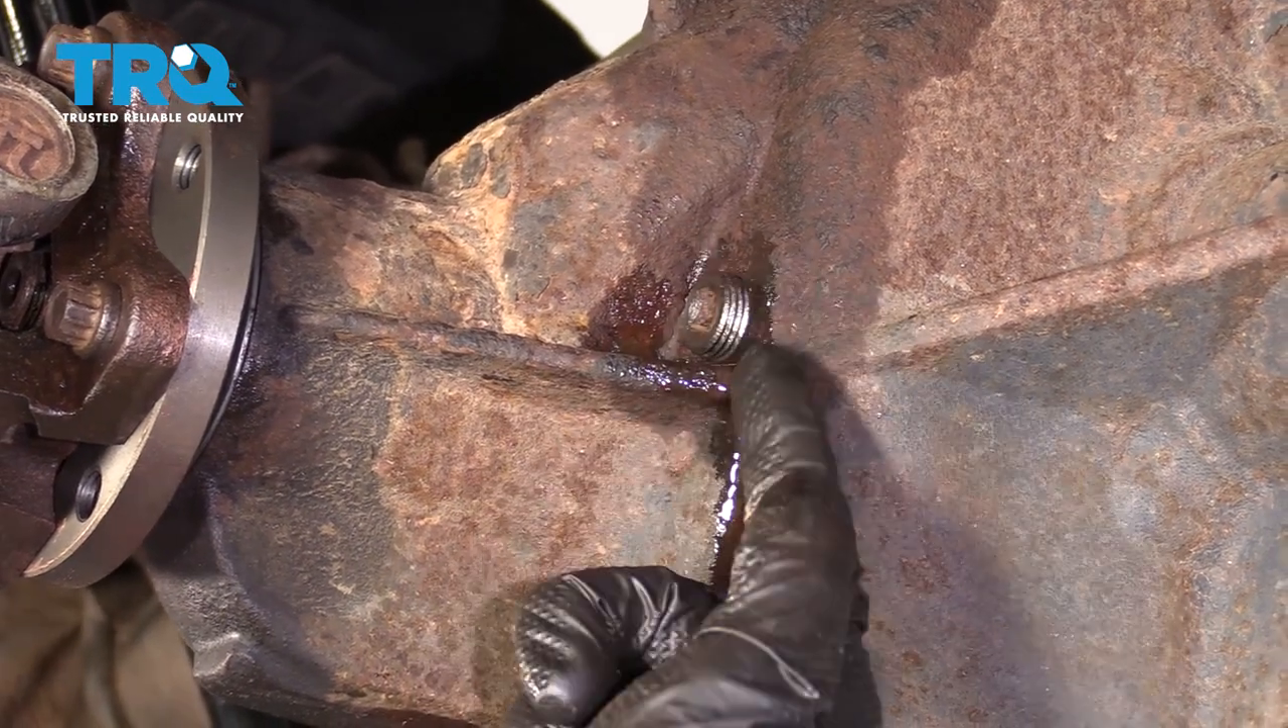As you can tell, the fill plug doesn't go all the way in until you can't see any more threads.